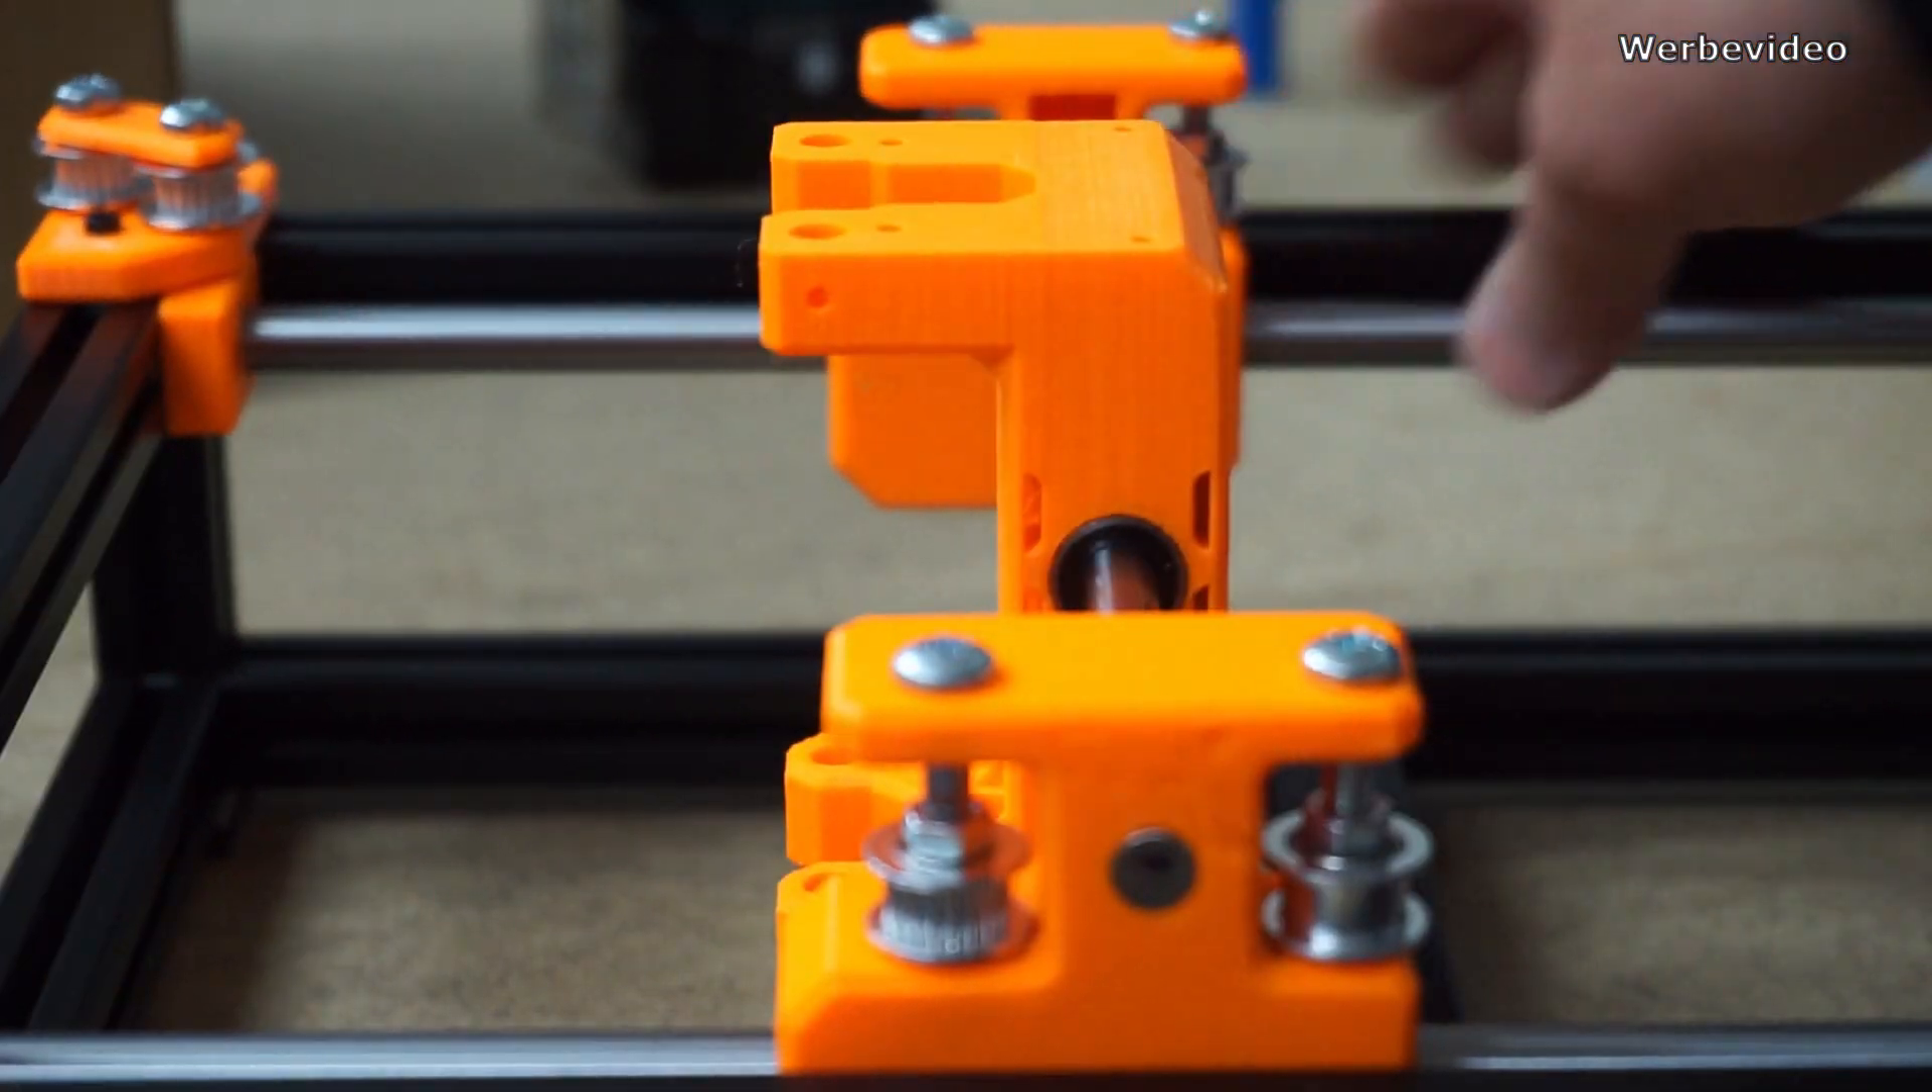Ja, also einmal sehen wir hier die Rollen, die schon mal montiert sind.